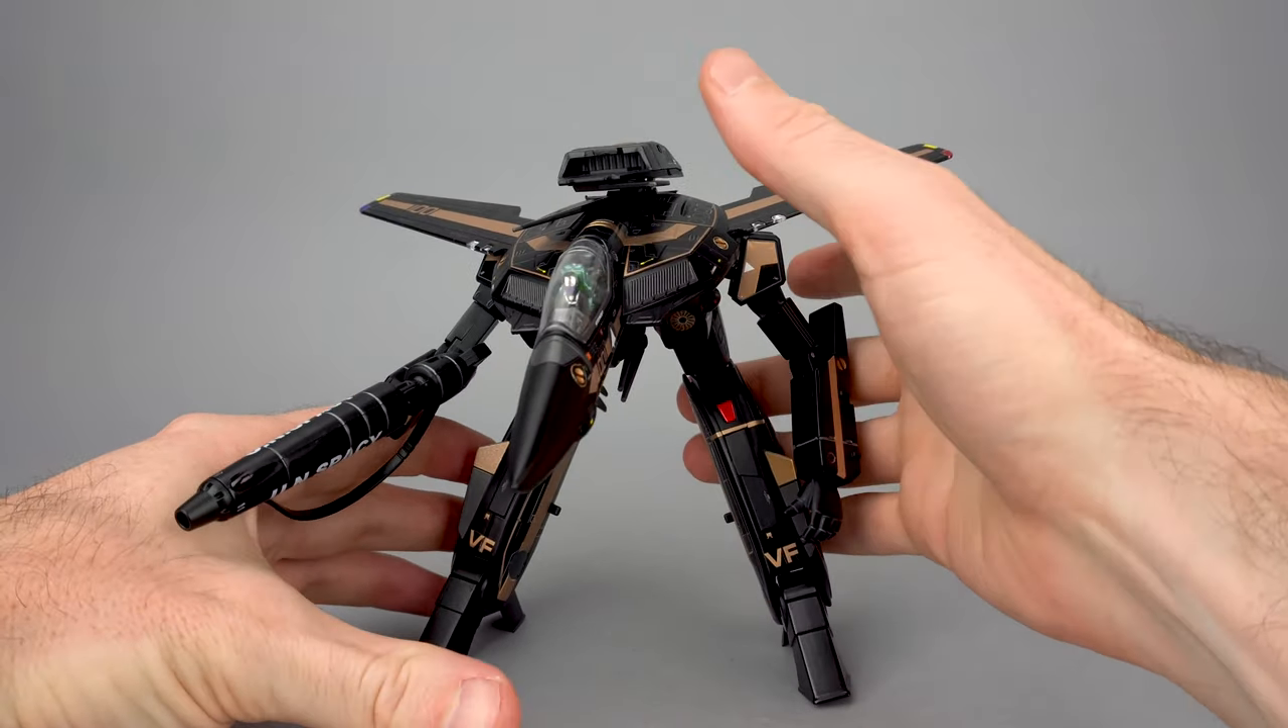The backpack does still stick up.